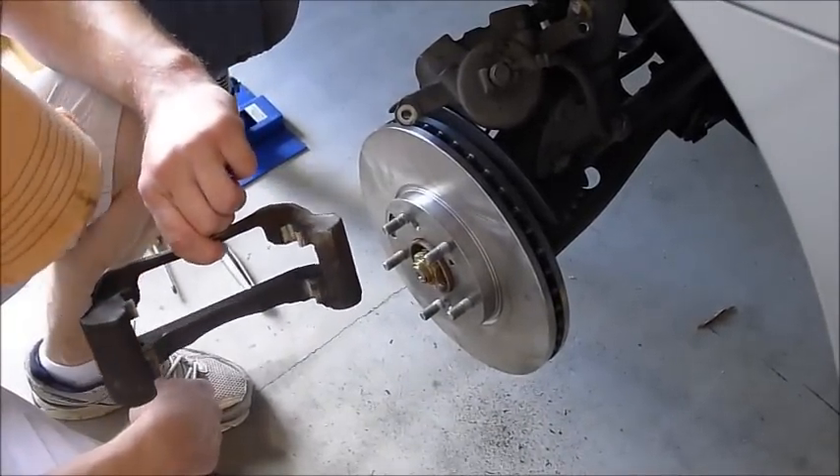And you can also see we've removed the caliper bracket. We've cleaned it up a little bit.